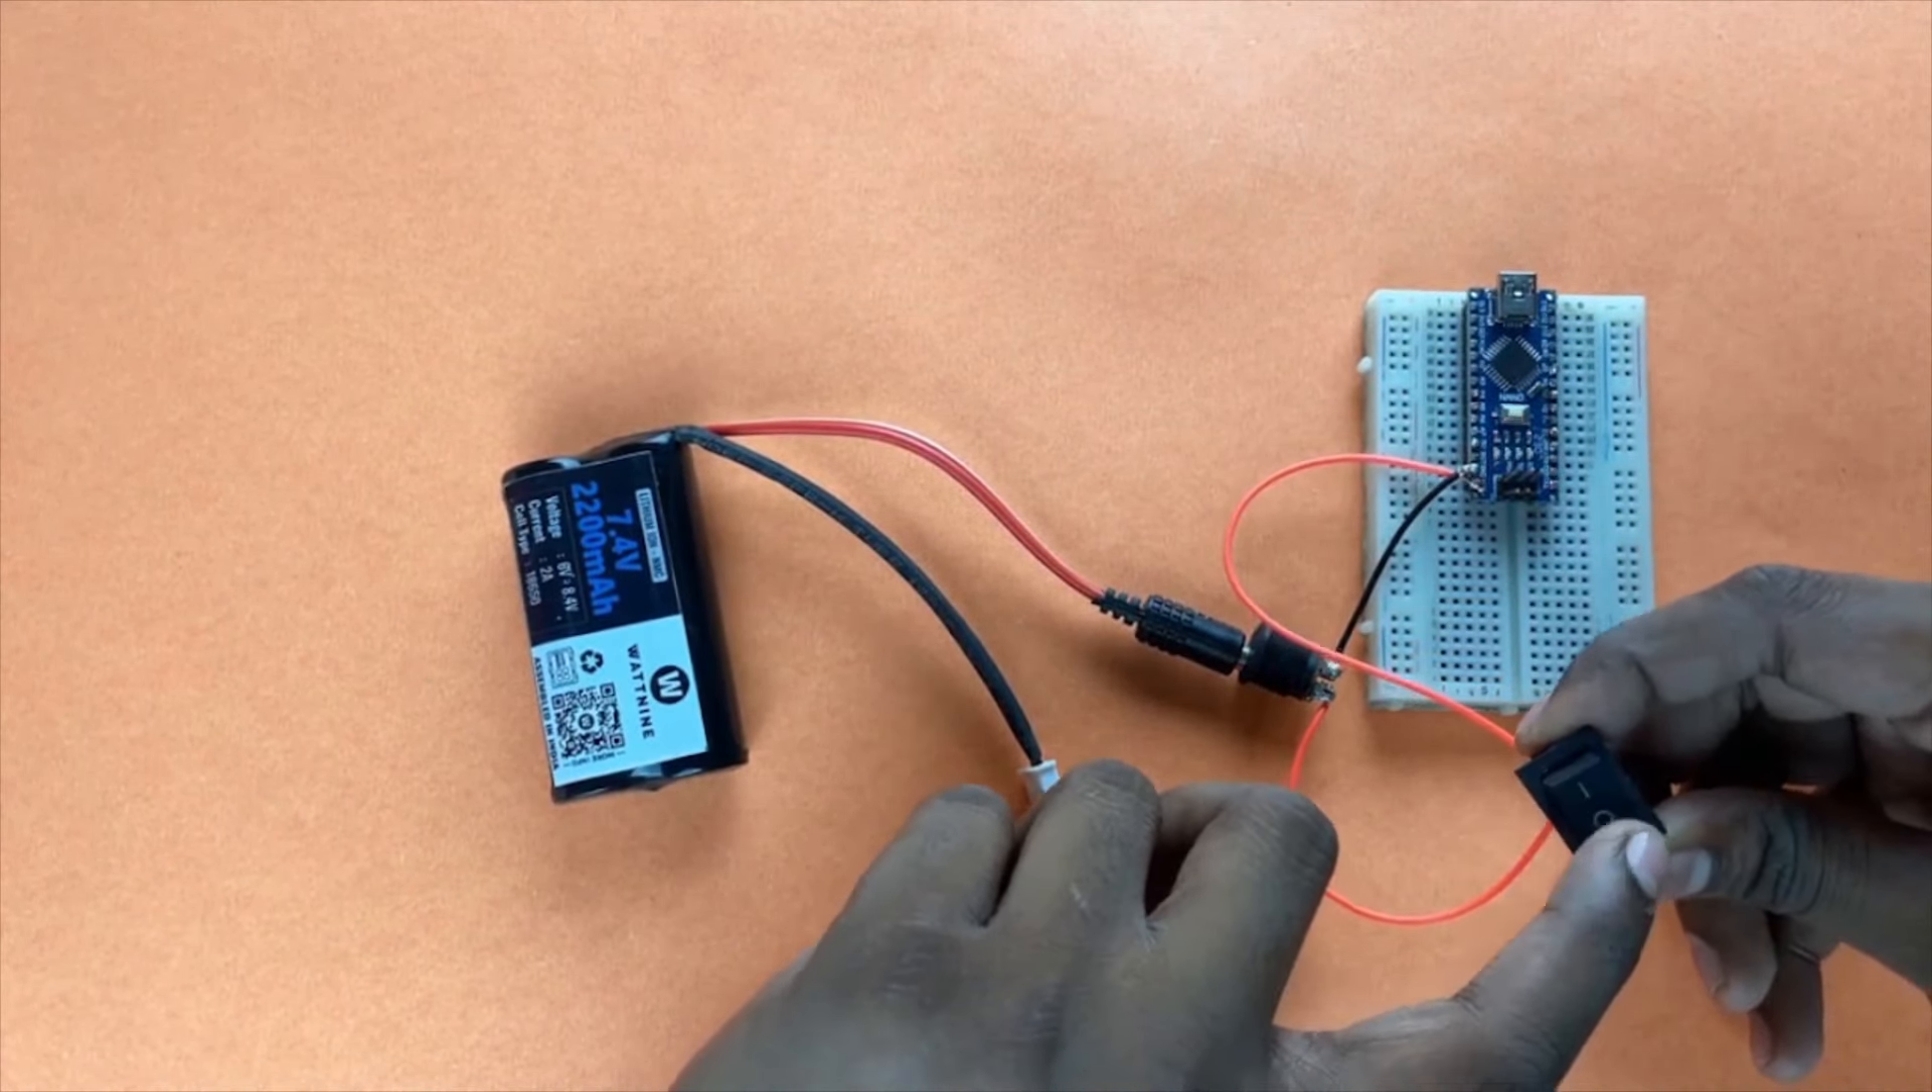So I connected the battery to the Arduino first. I added this small switch so I can turn it on or off whenever I need.